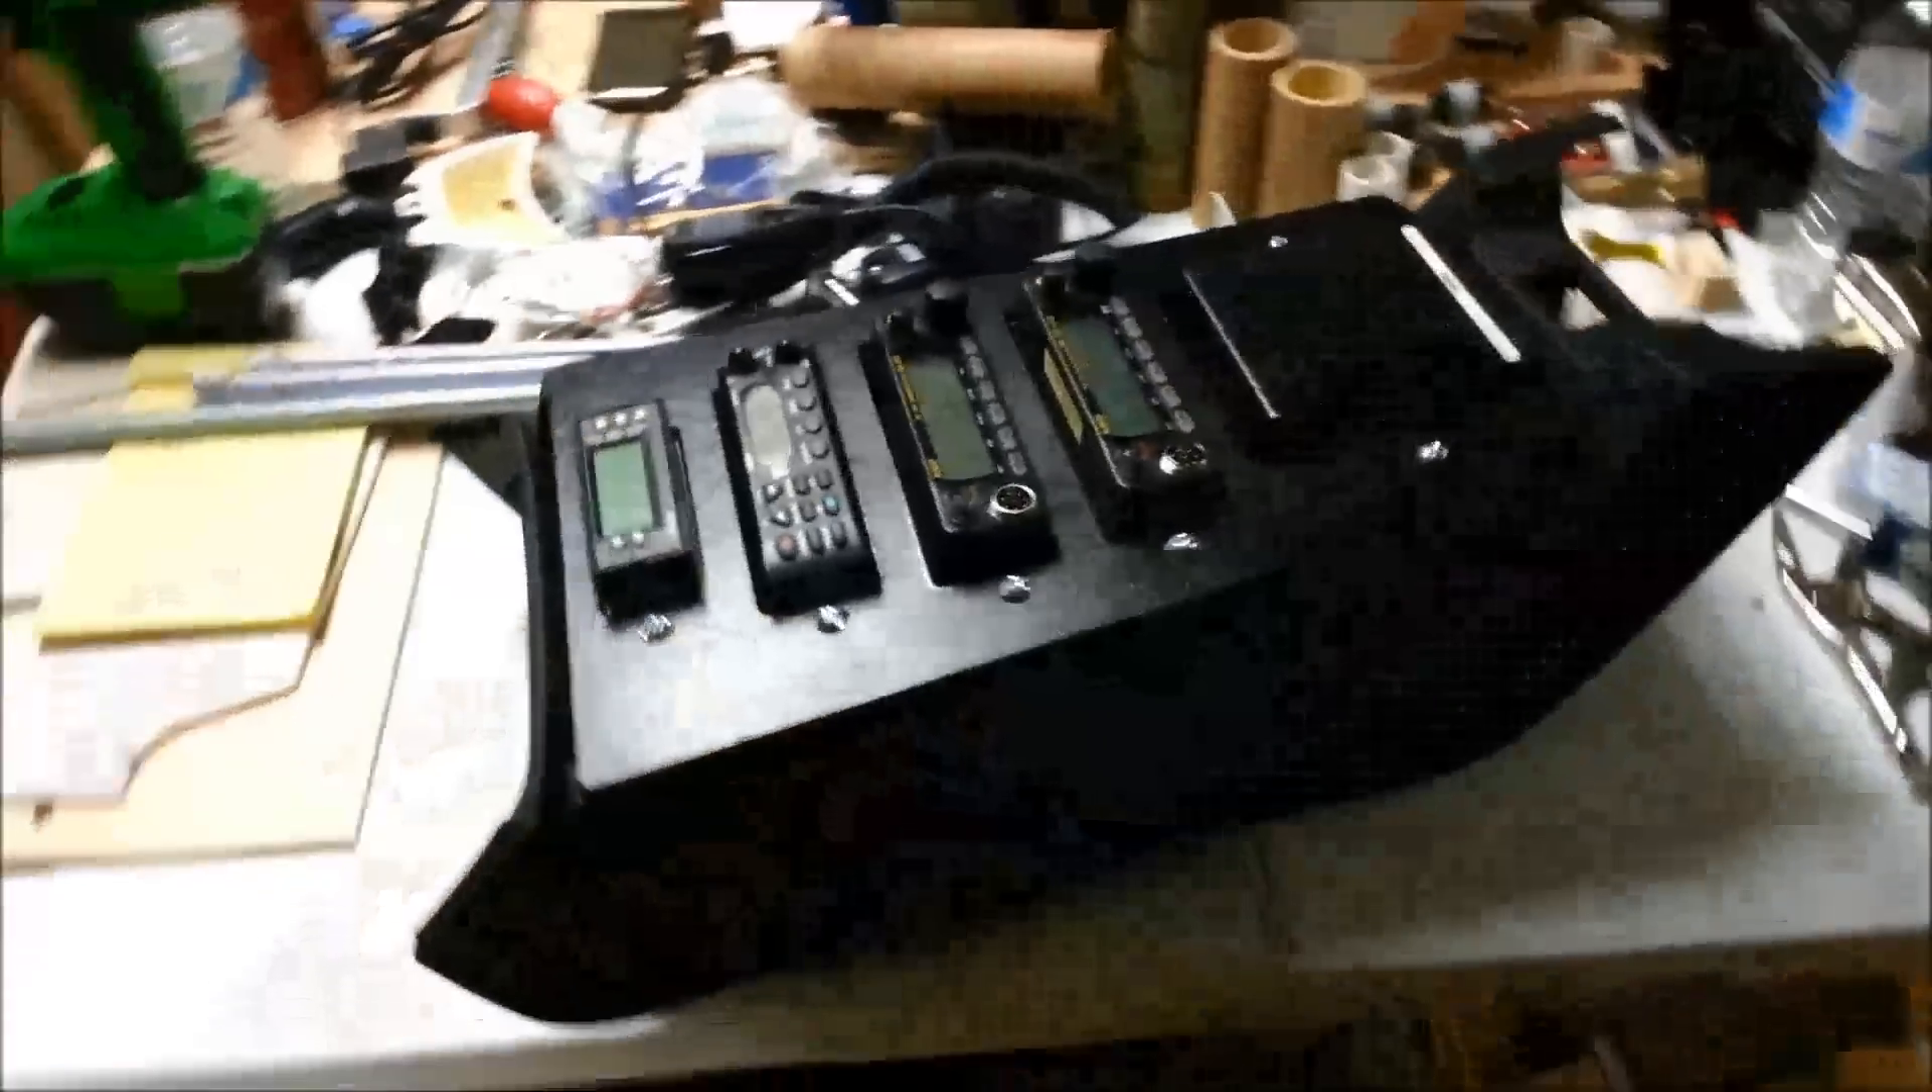There's the console on the bench came together pretty well looks pretty clean.